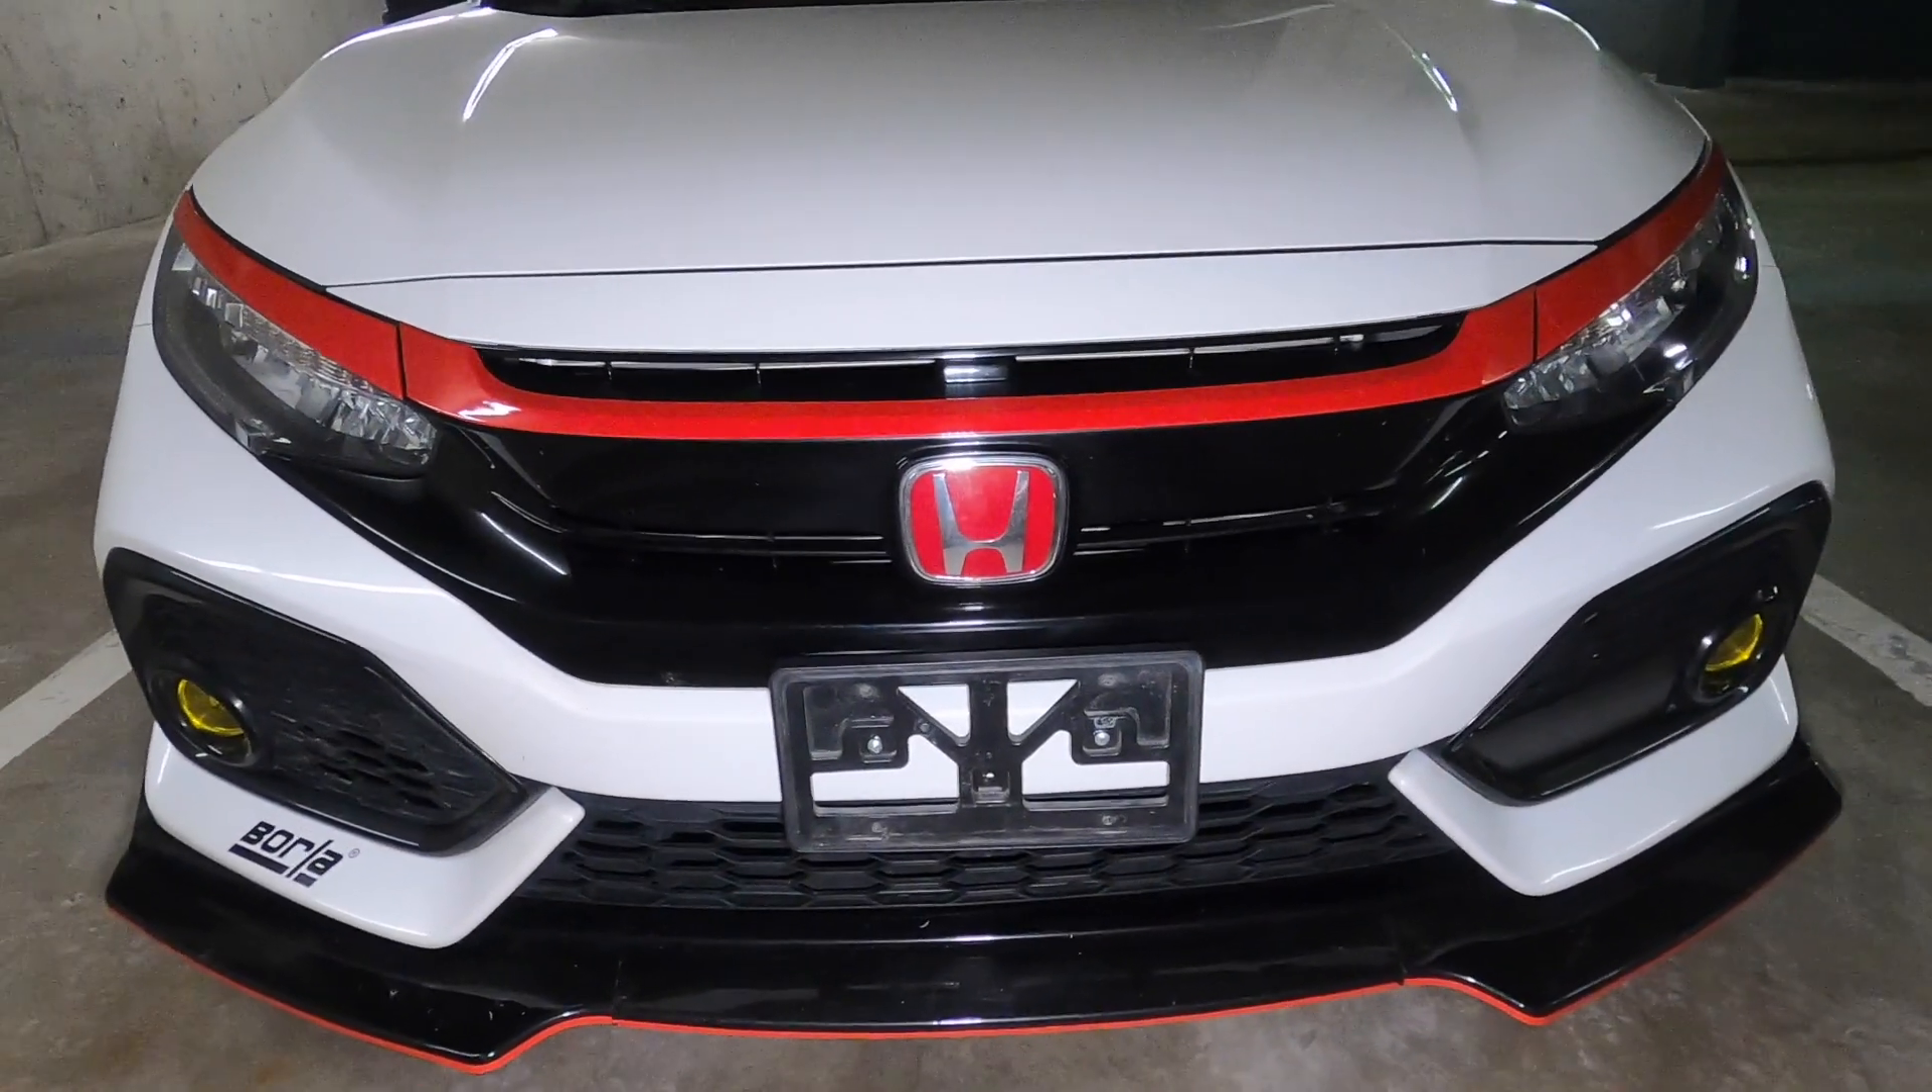I already removed my plate number.